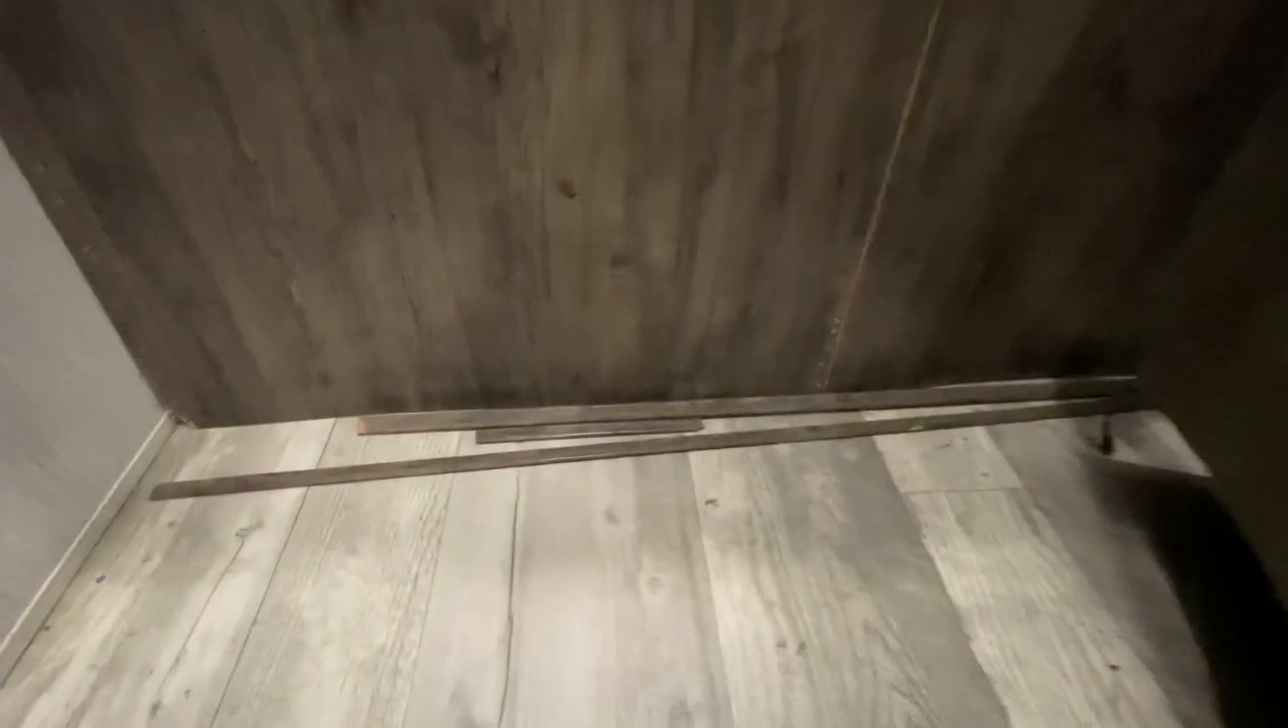As you guys can see I've taken the trim off.